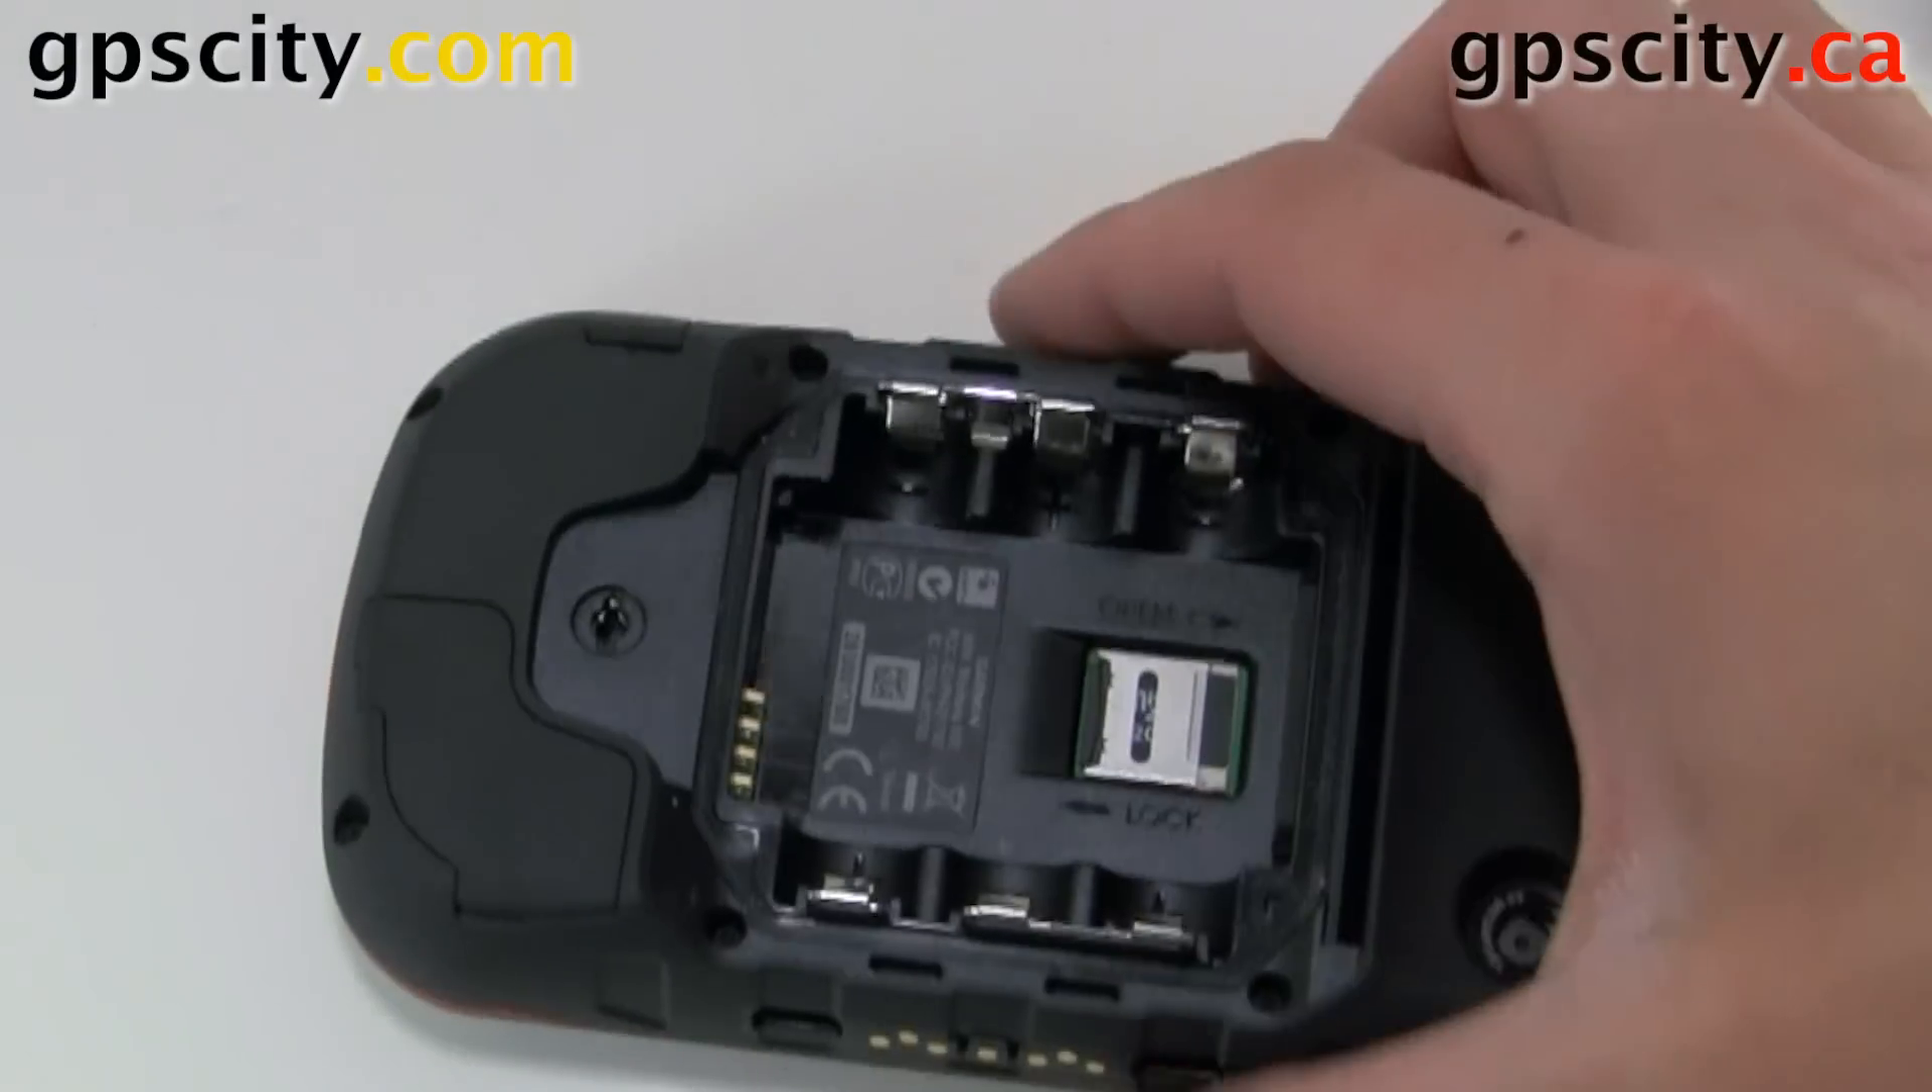So the card's in place now. It won't fall out.